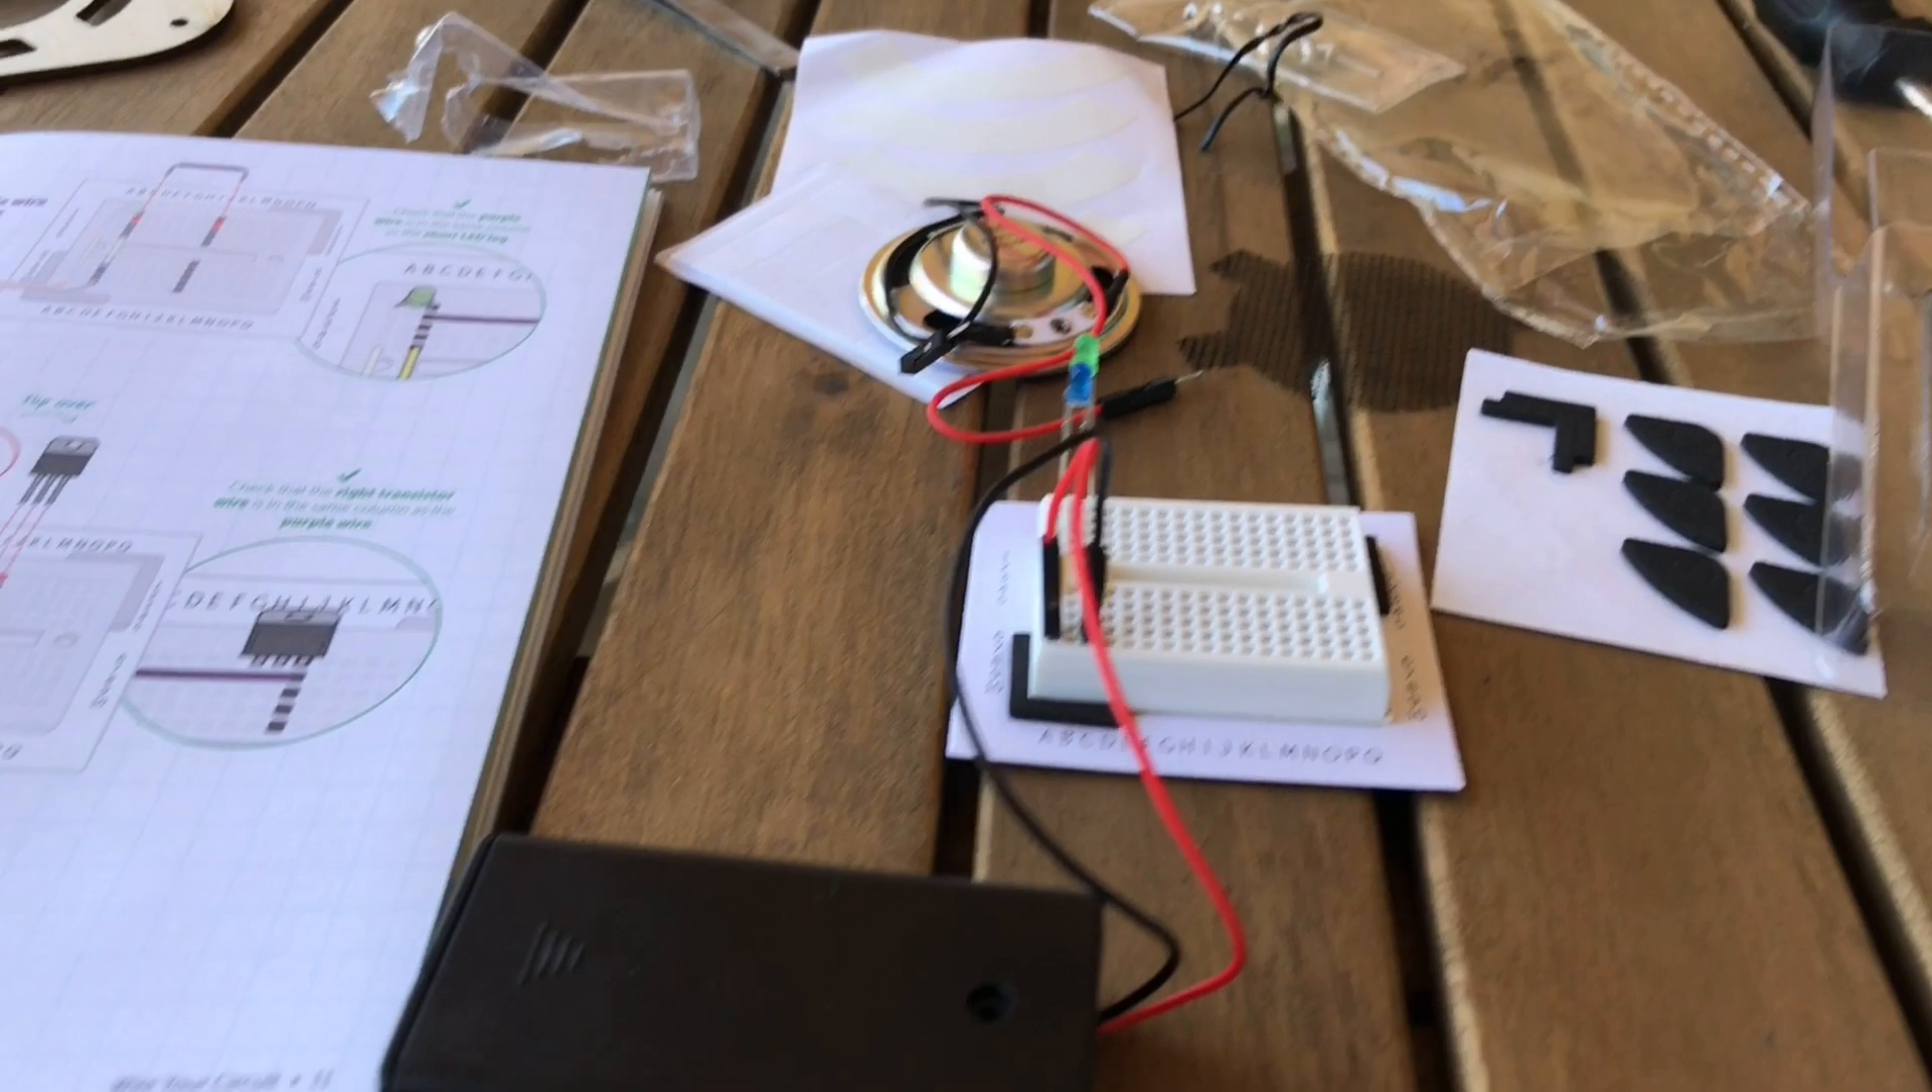I put the battery pack into the bread board.